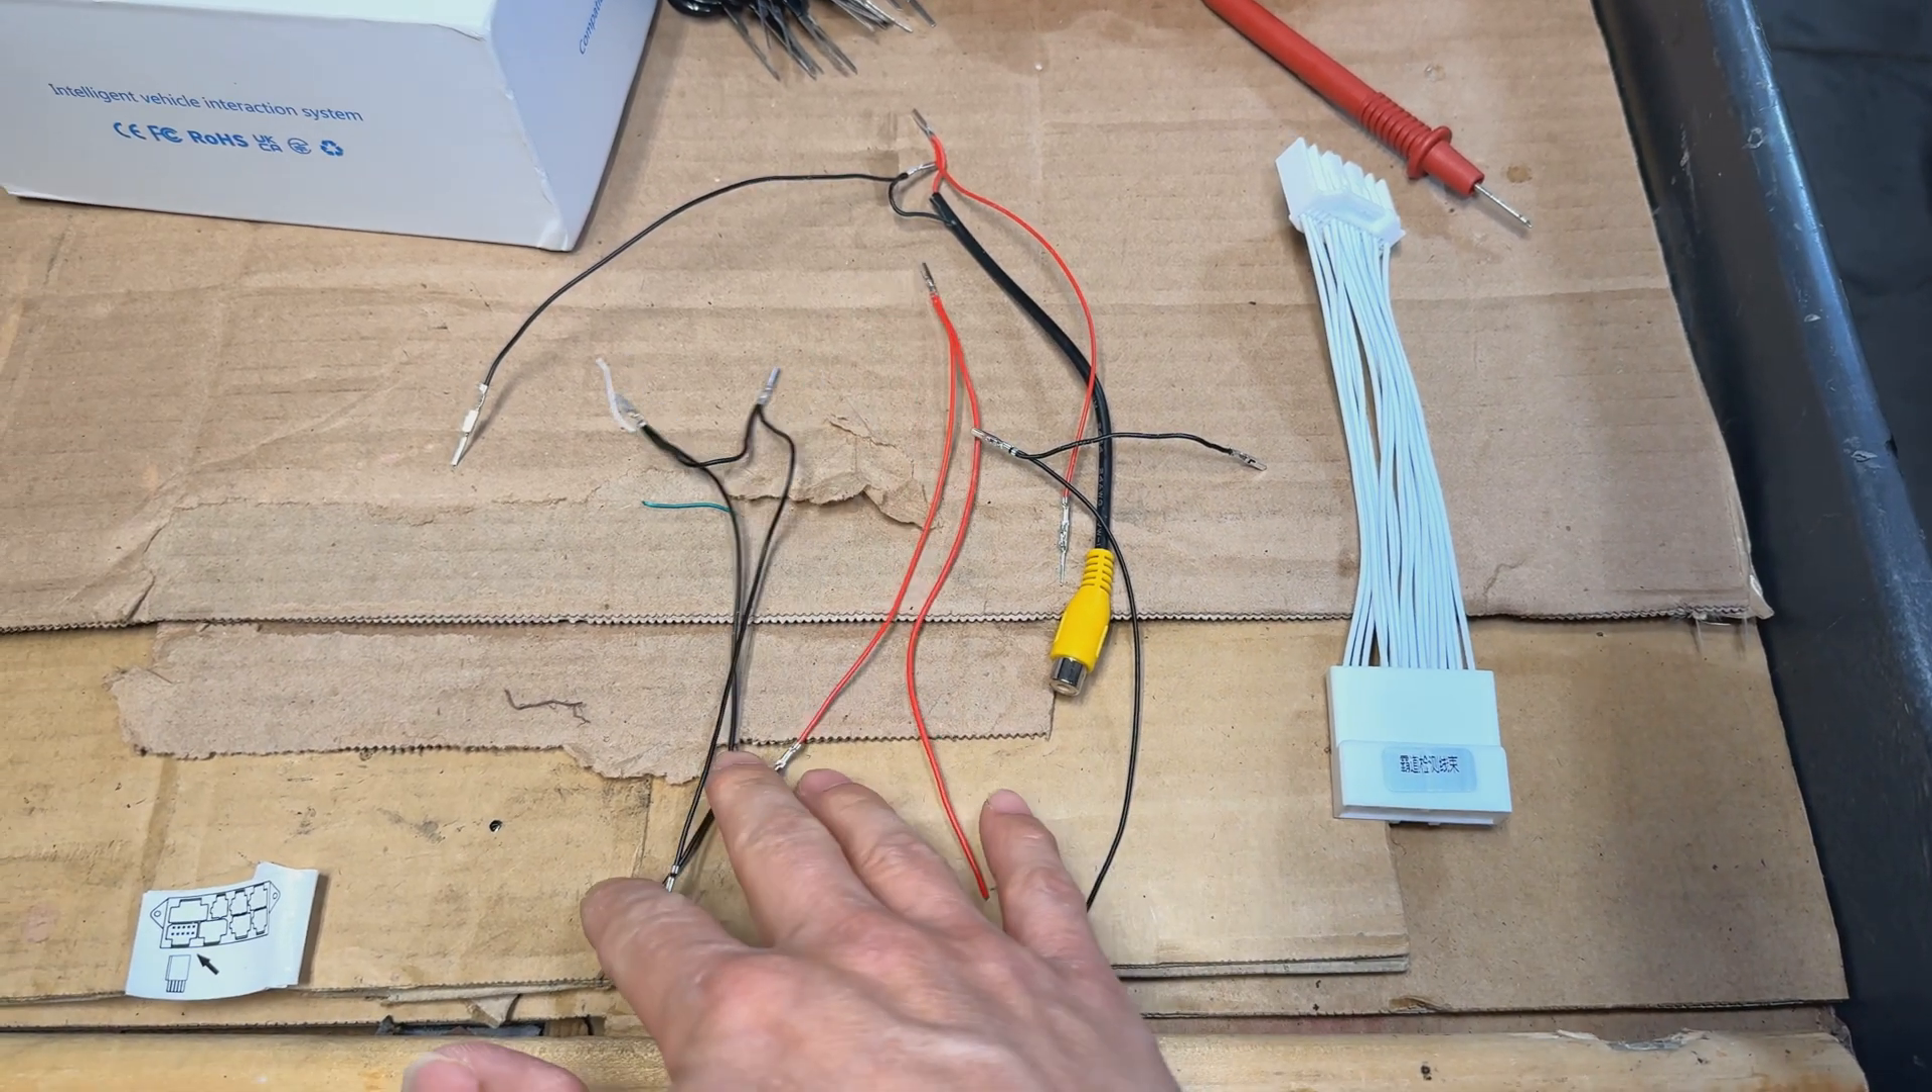Pretty much pulled out all the wires for that auxiliary video and audio input stuff.